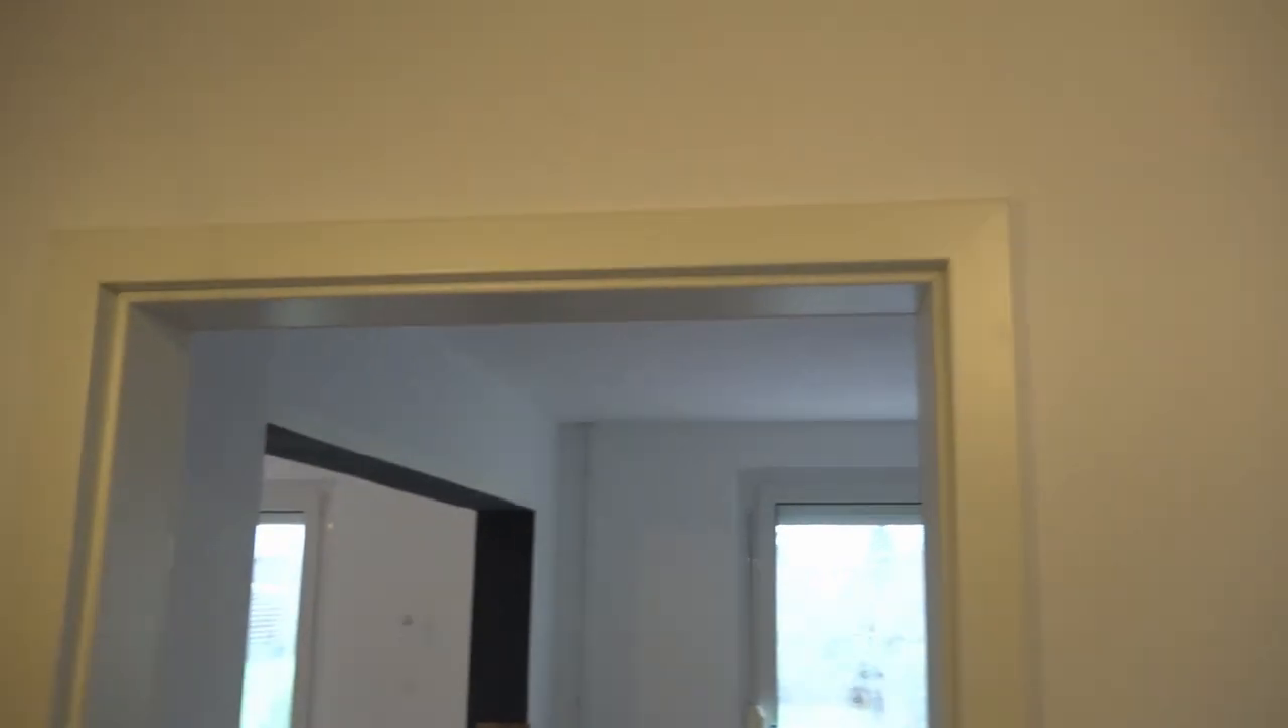Des weiteren sehen wir hier zum beispiel dass die türzarge eingebaut wurde.